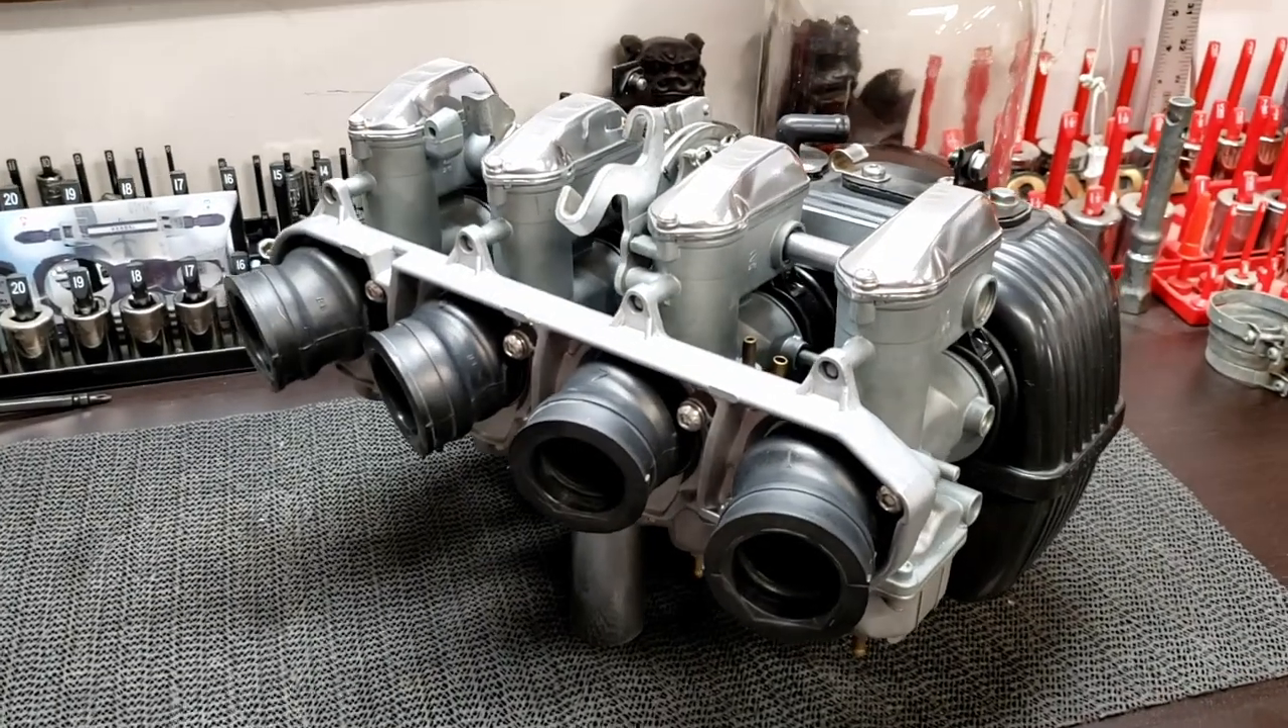So here we have all the carburetor boots on the carburetors.